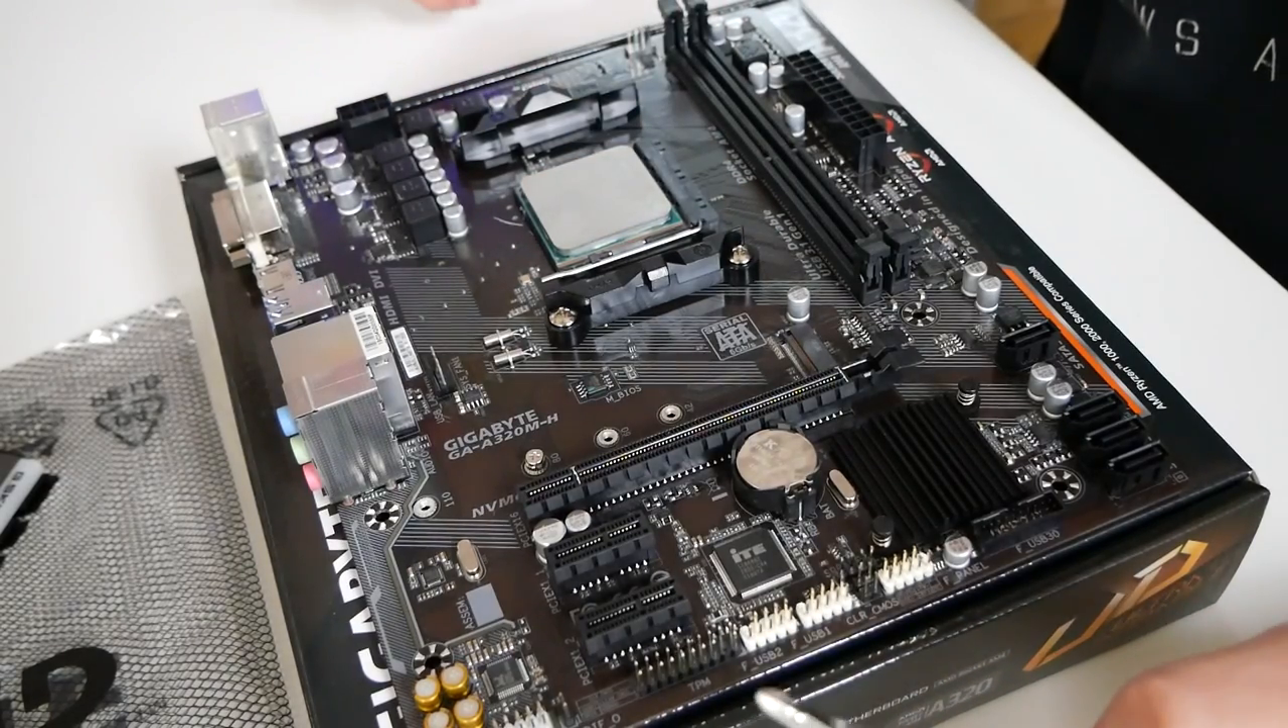I've already put the processor in the socket there. You can see it's the Athlon 3000G, so that is in place, ready to go.